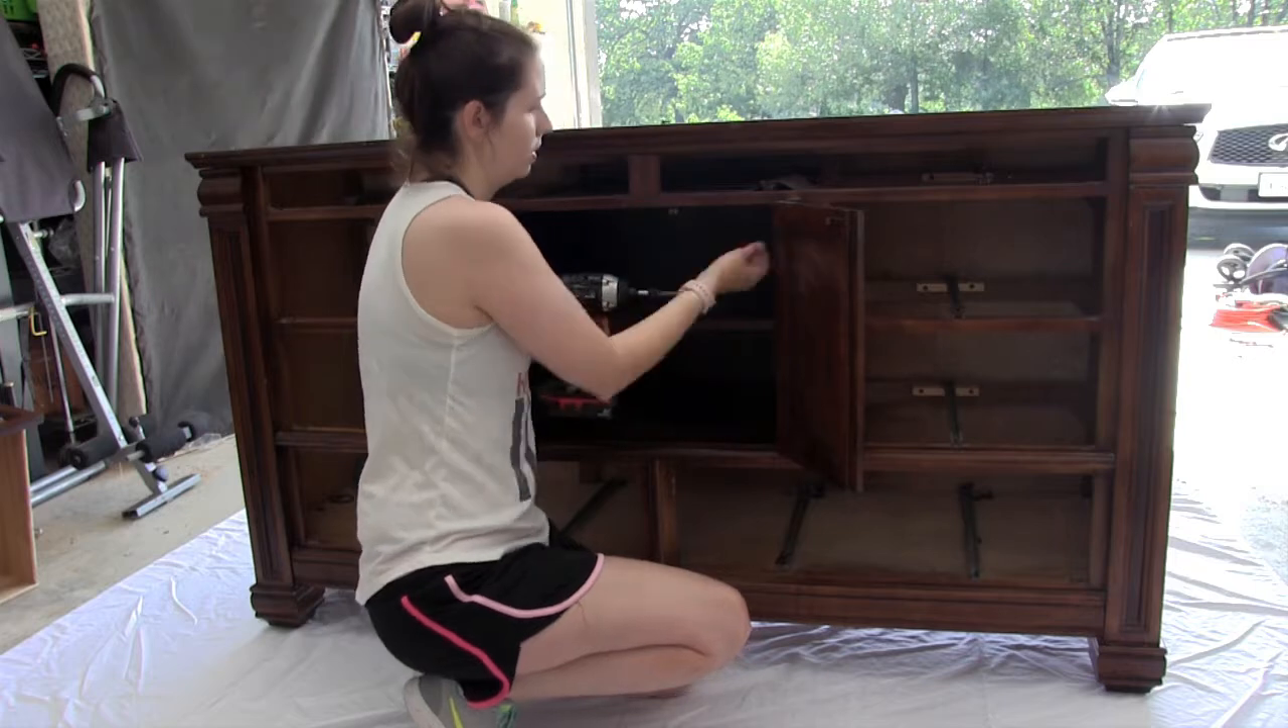I've already taken out the dresser drawers.